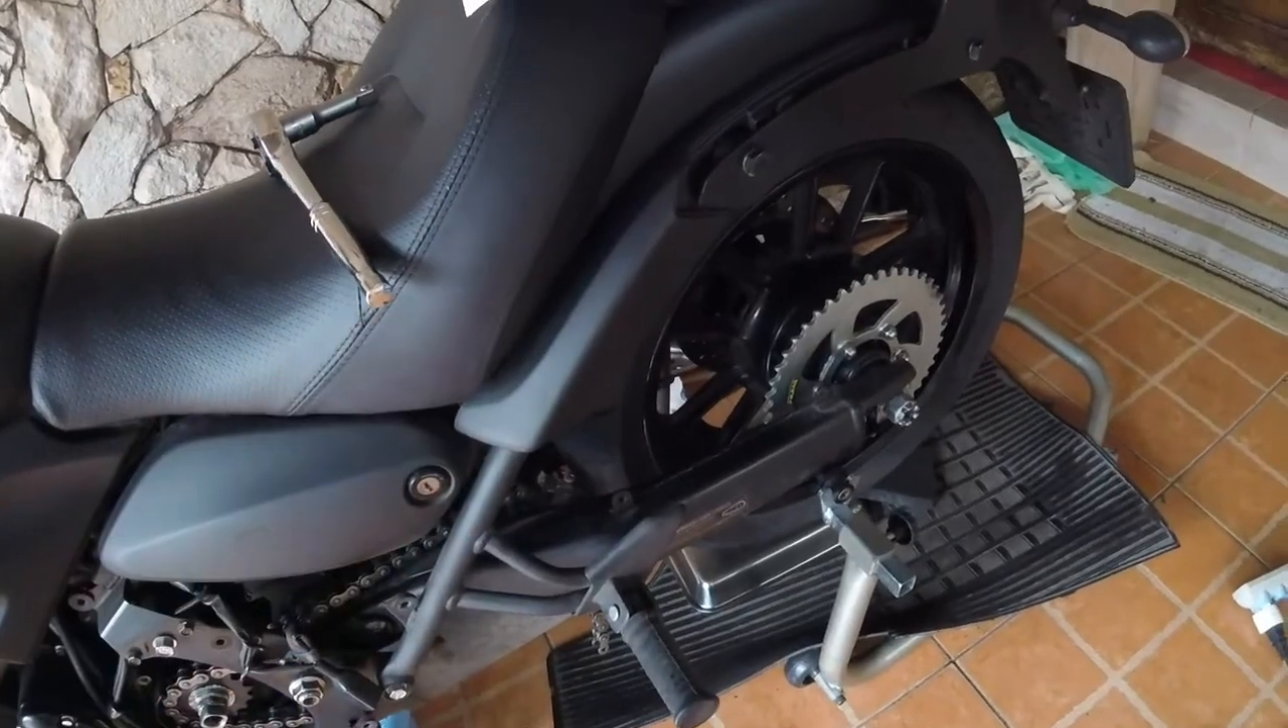Pessoal, já coloquei então aqui a roda no lugar.